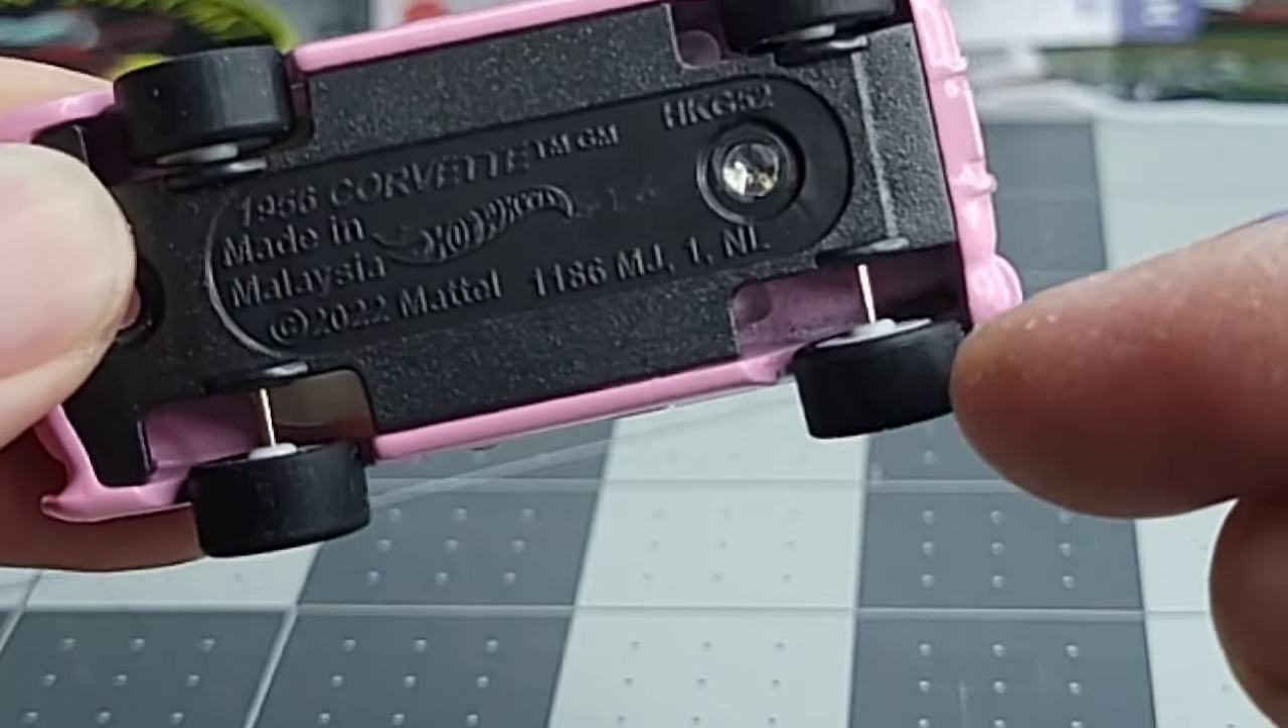It looks great but if you really look at it the axles are way too long look how much of that axle actually sticks out.